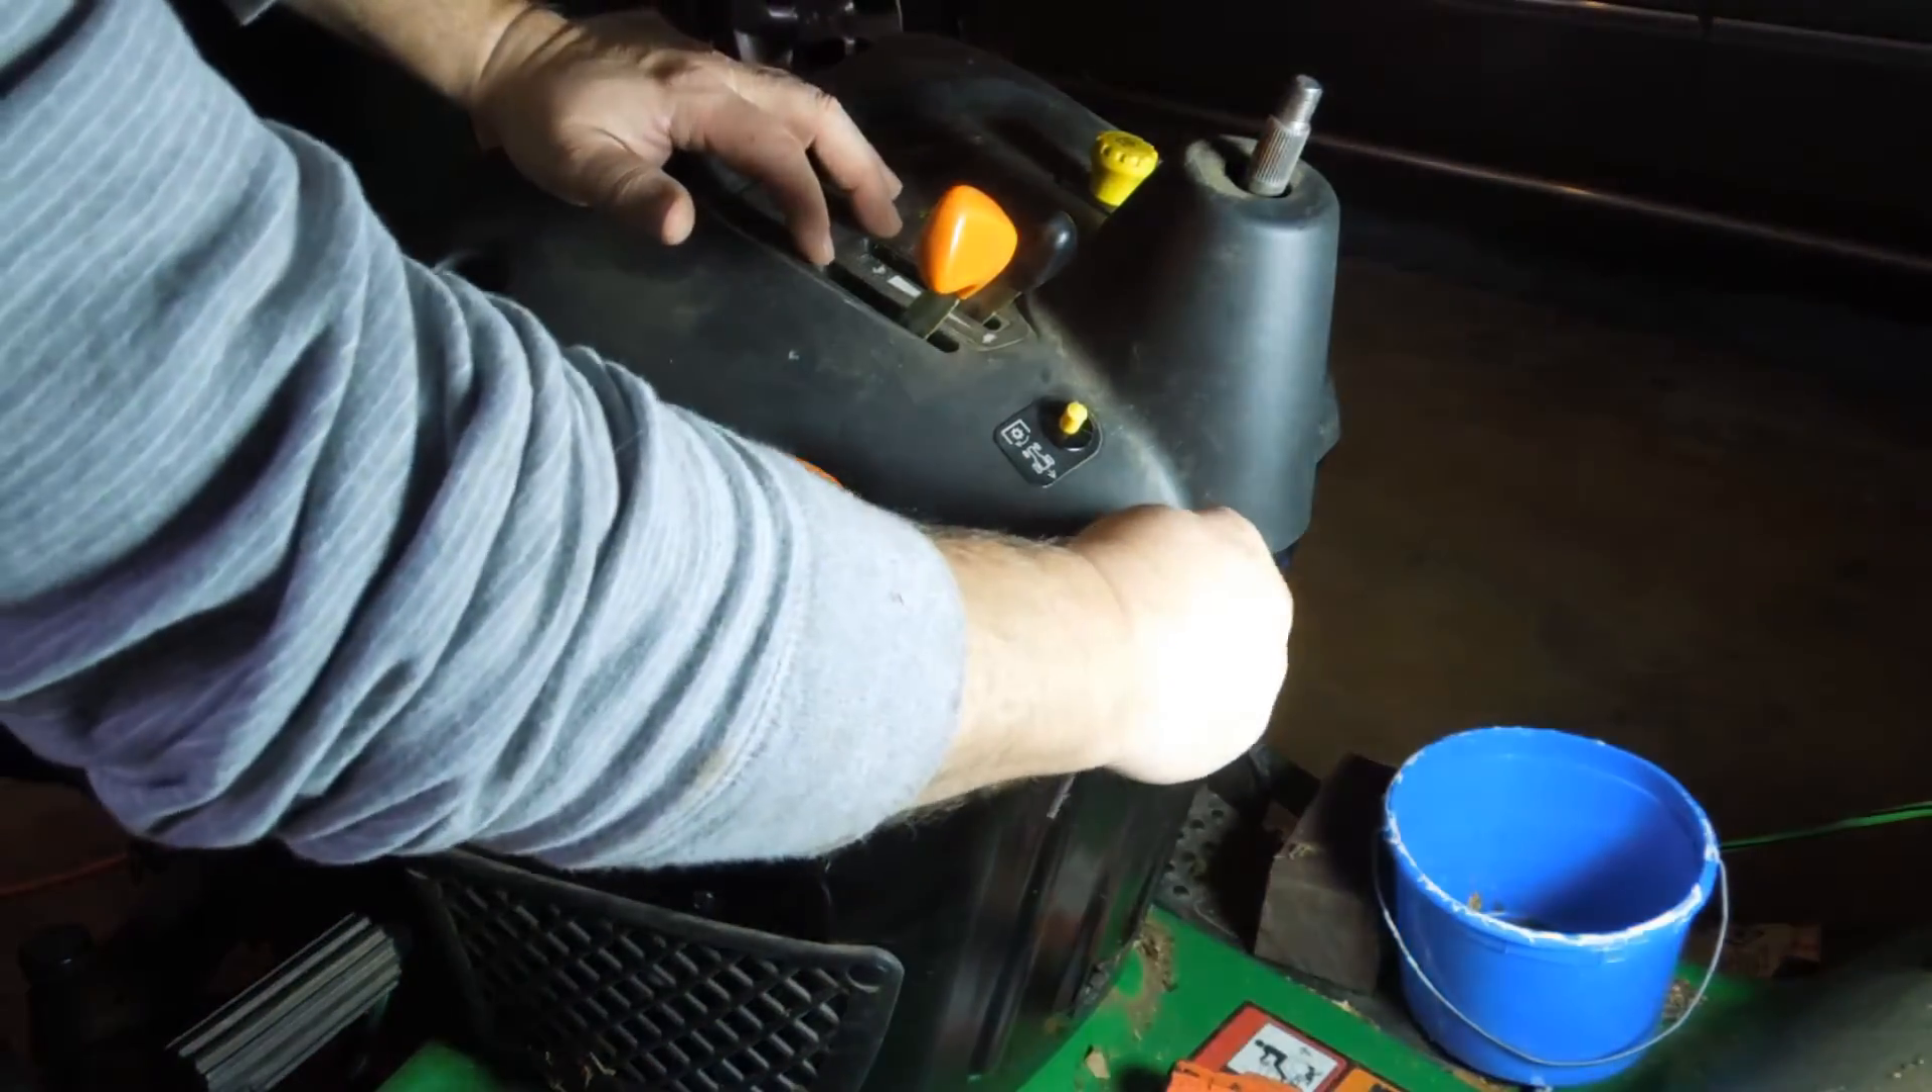I have the steering wheel off now.